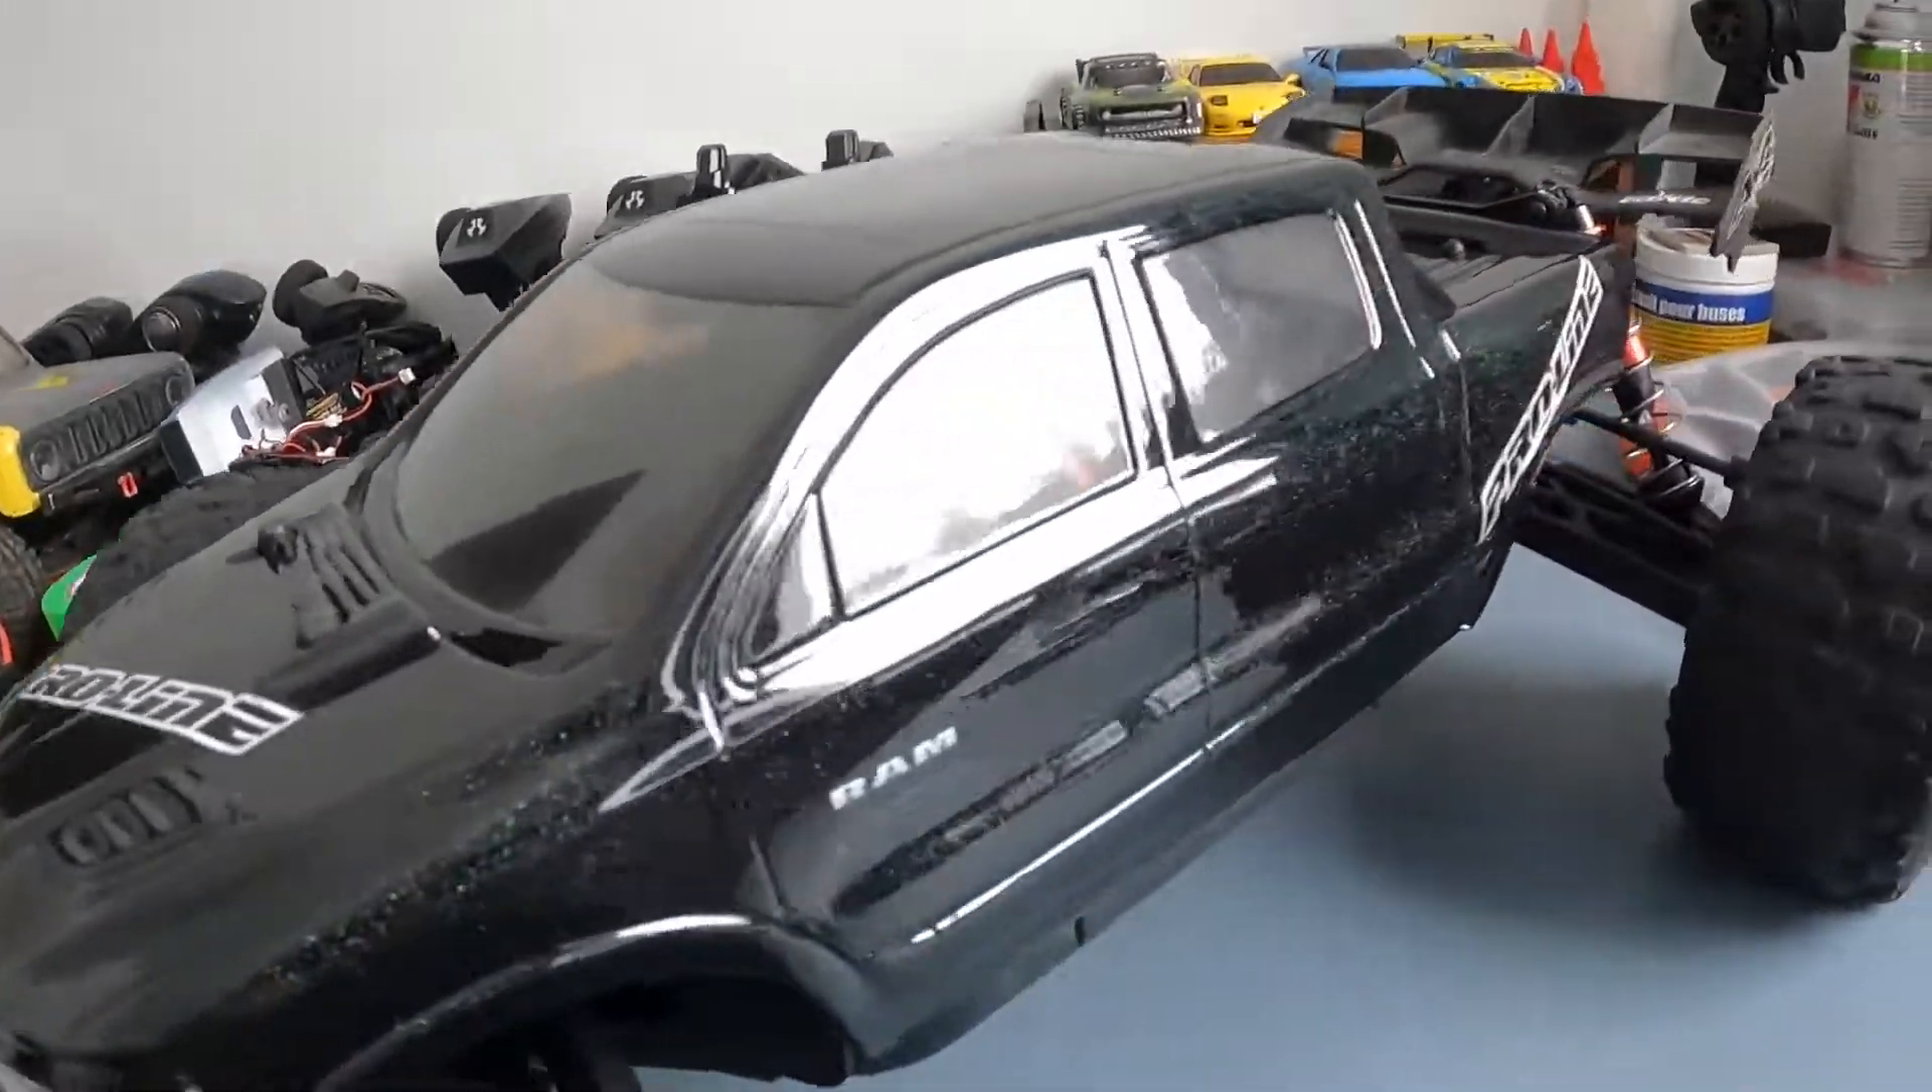There's our stickers all in place, our ProLine stickers.